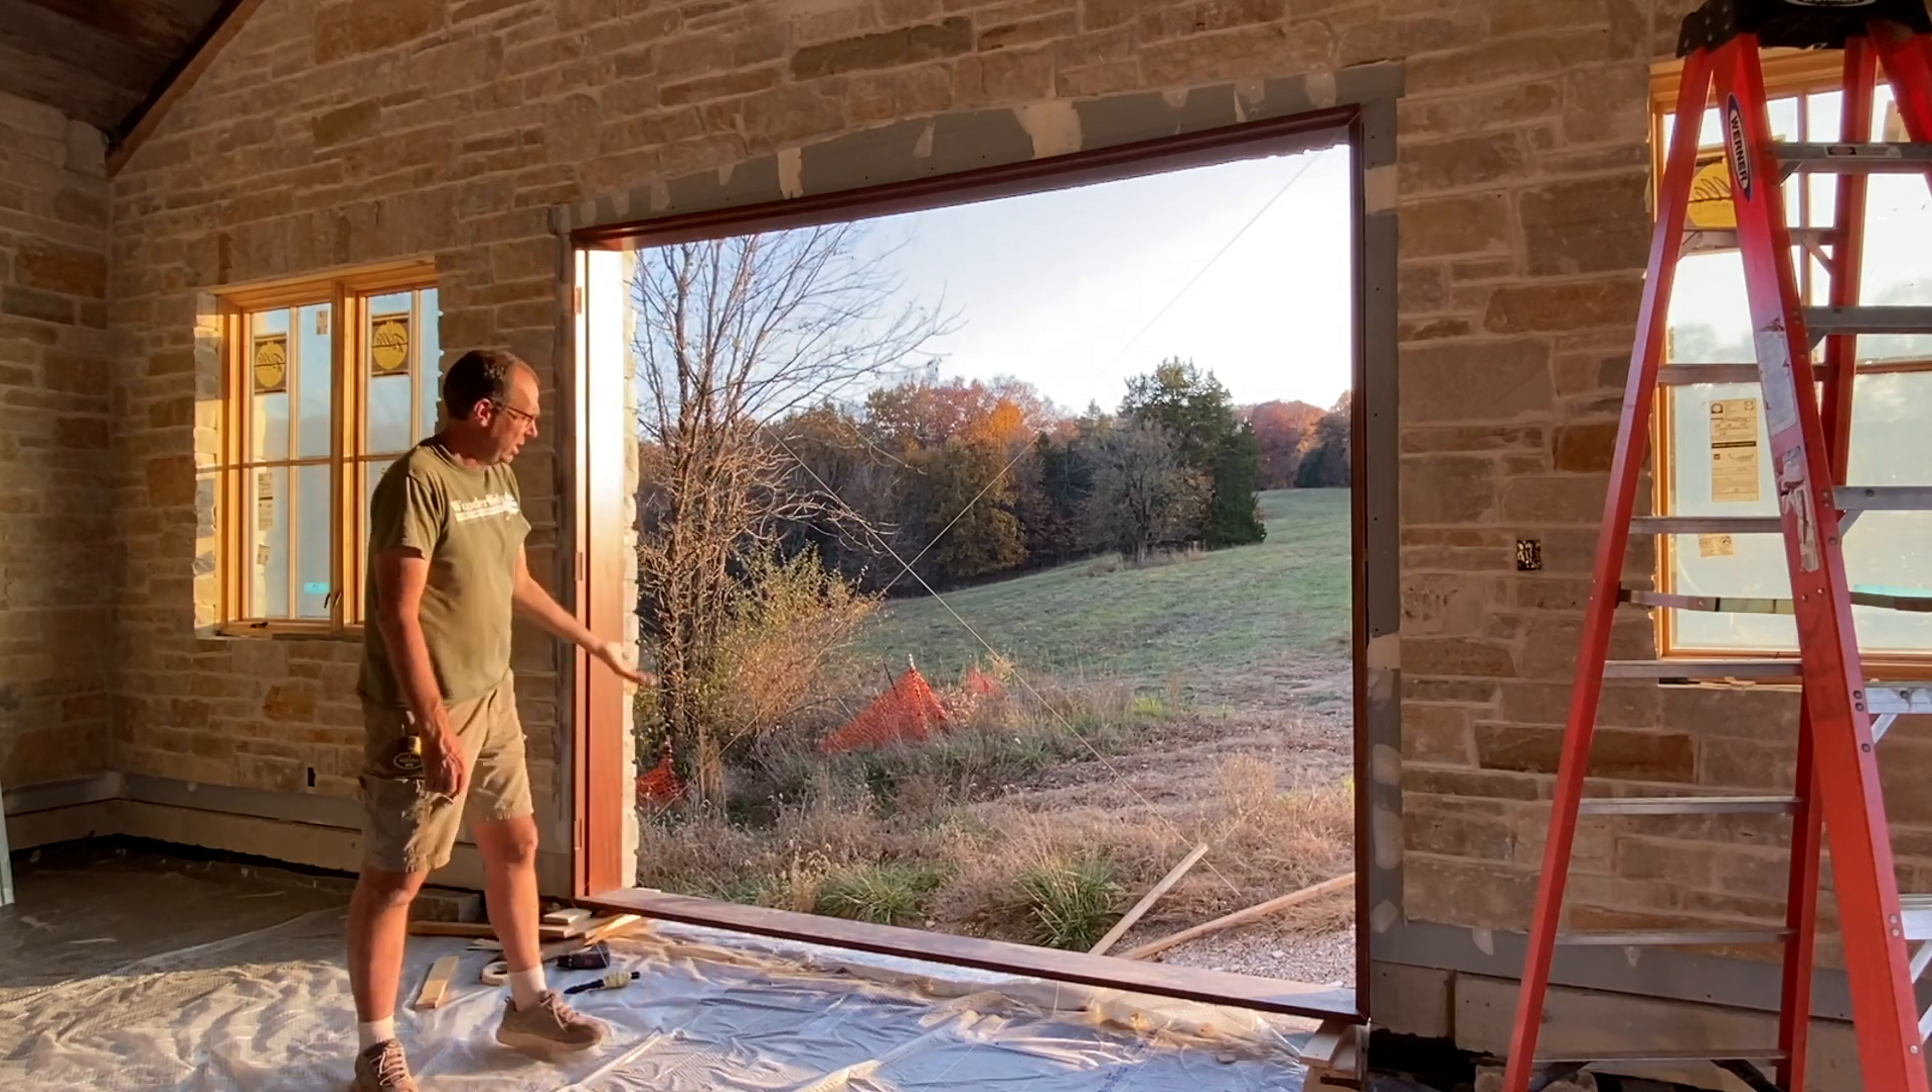I have the frame in. I've used a laser to go through and check, make sure it's plumb and level, etc.